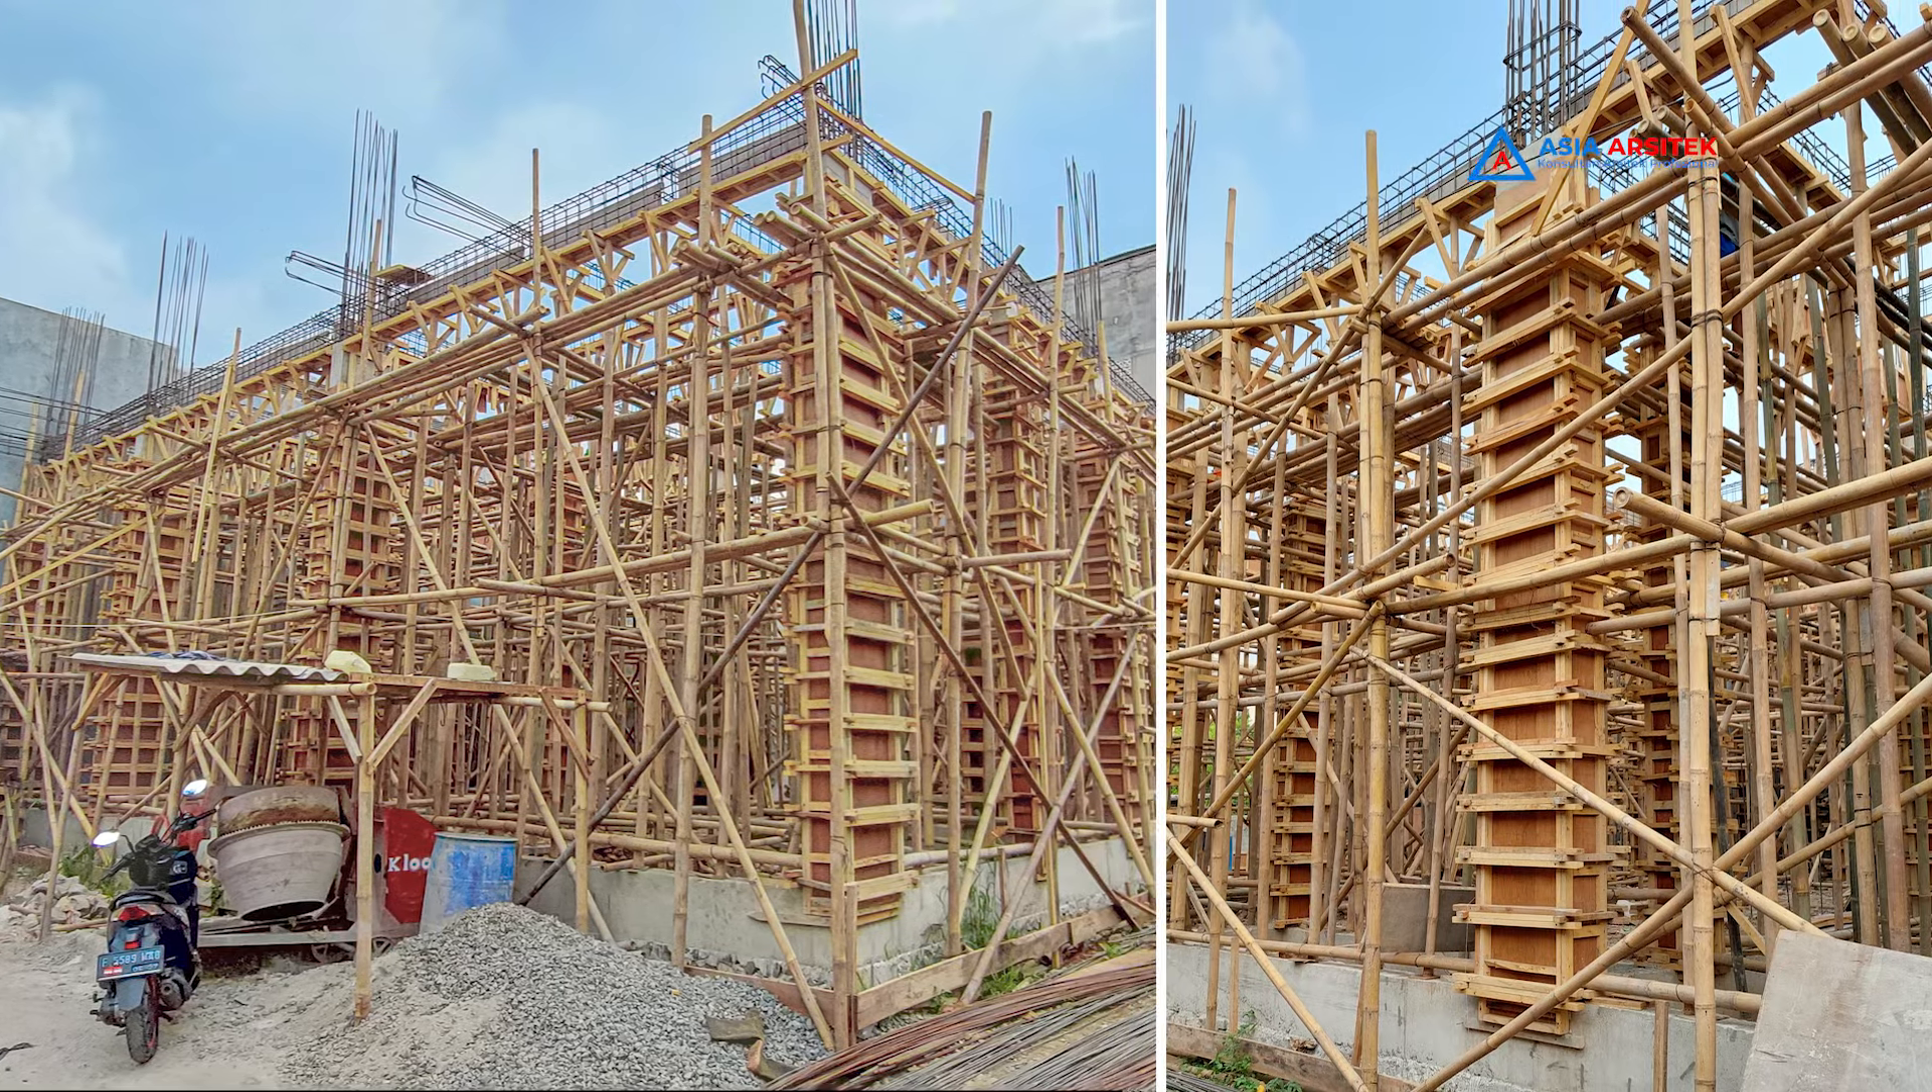Bisa kita lihat di mana kolom balok sudah terpasang dan tersusun rapih di setiap sisi dan sudut ruang.